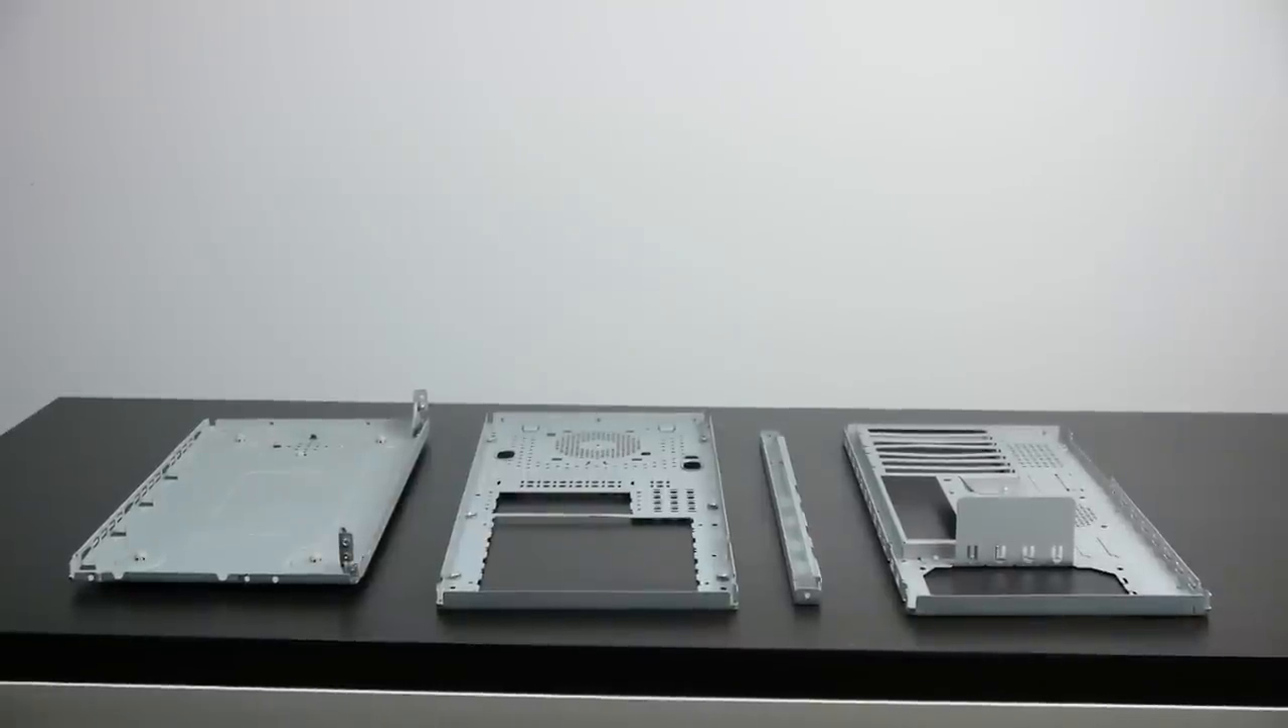After removing about 30 rivets we finally have all of the key components of the new case laid out right in front of us.